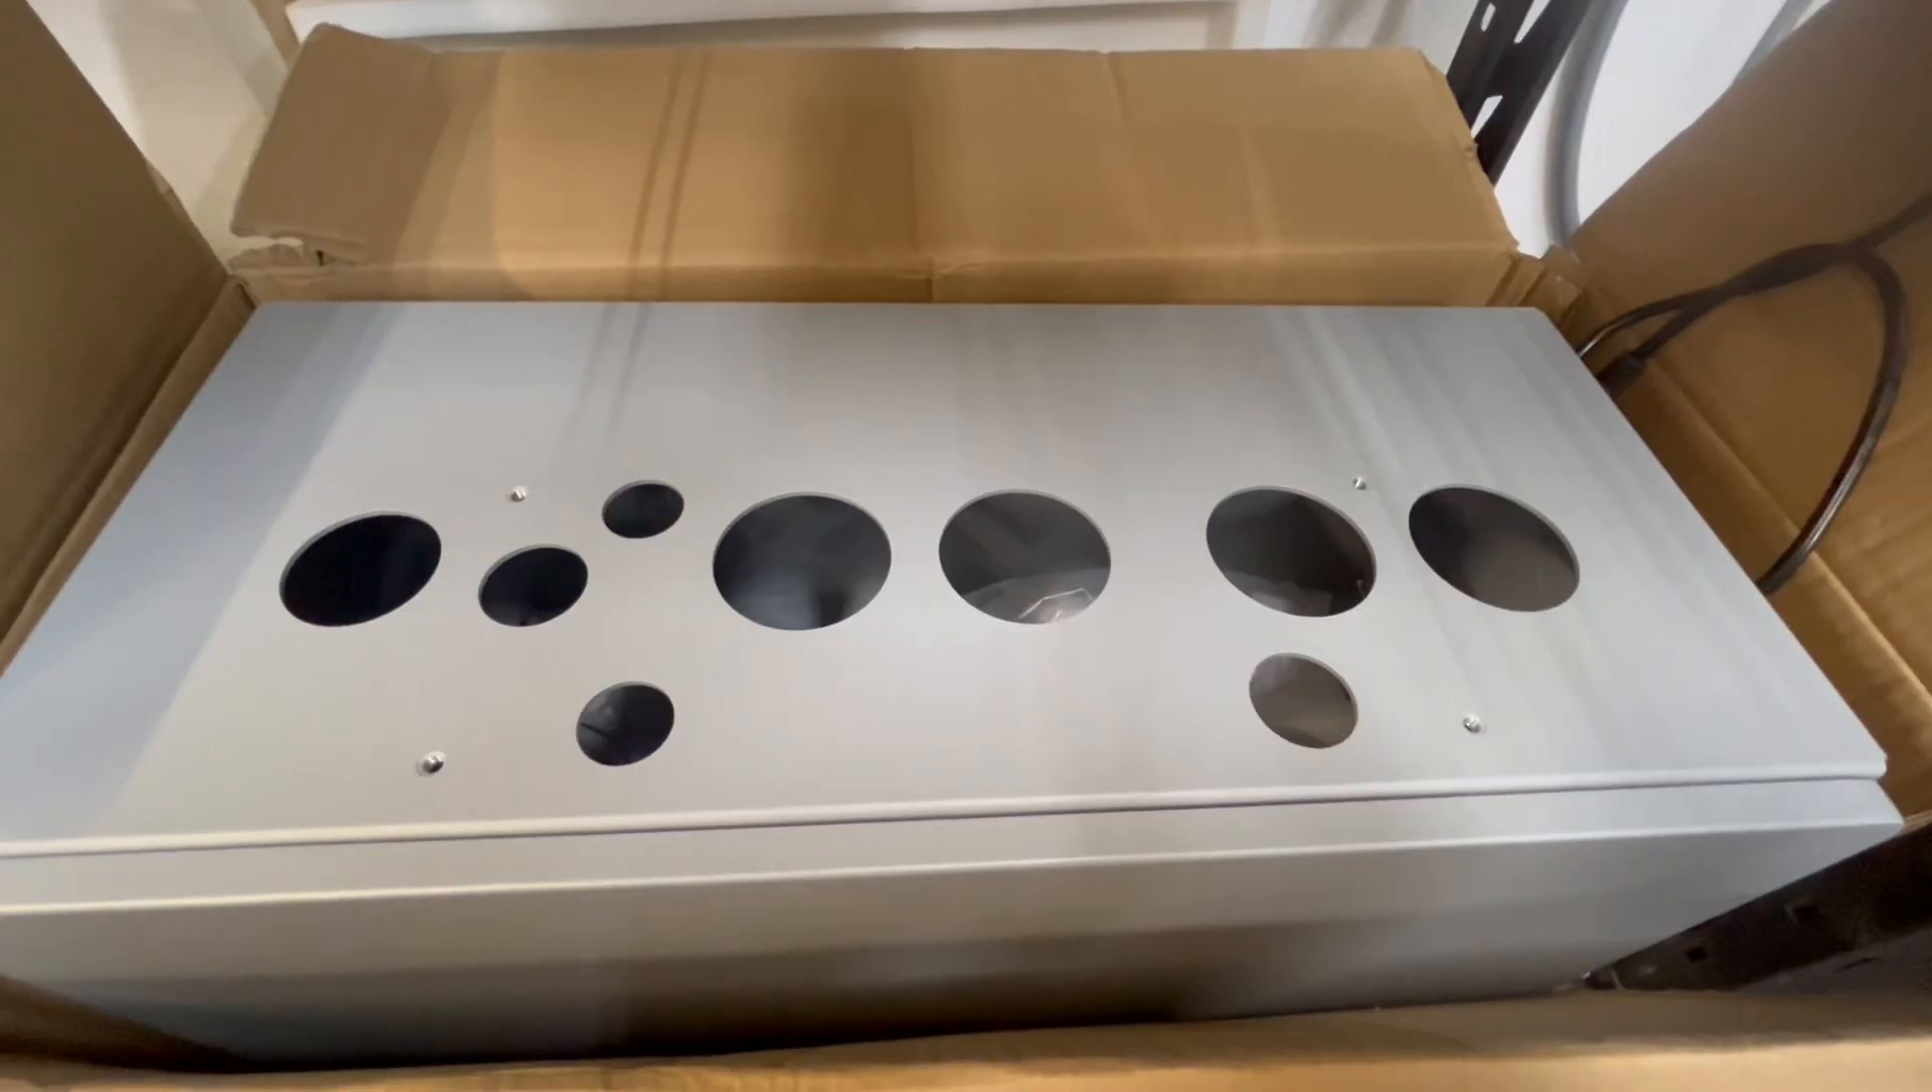So I still have one conduit box here that I haven't put up yet because I've got that one last PowerPro battery that I want to put outside.